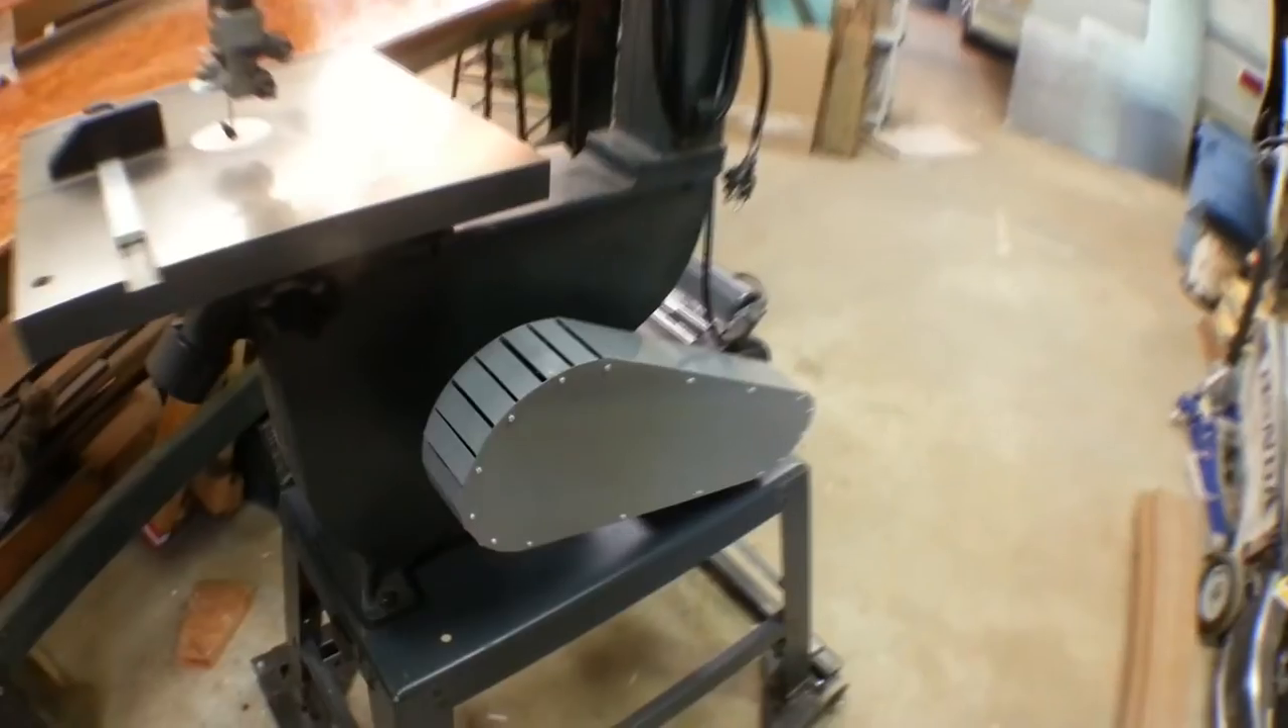Okay okay okay here we are with the shroud on it the finger guard looks pretty nice except for when the head falls down.